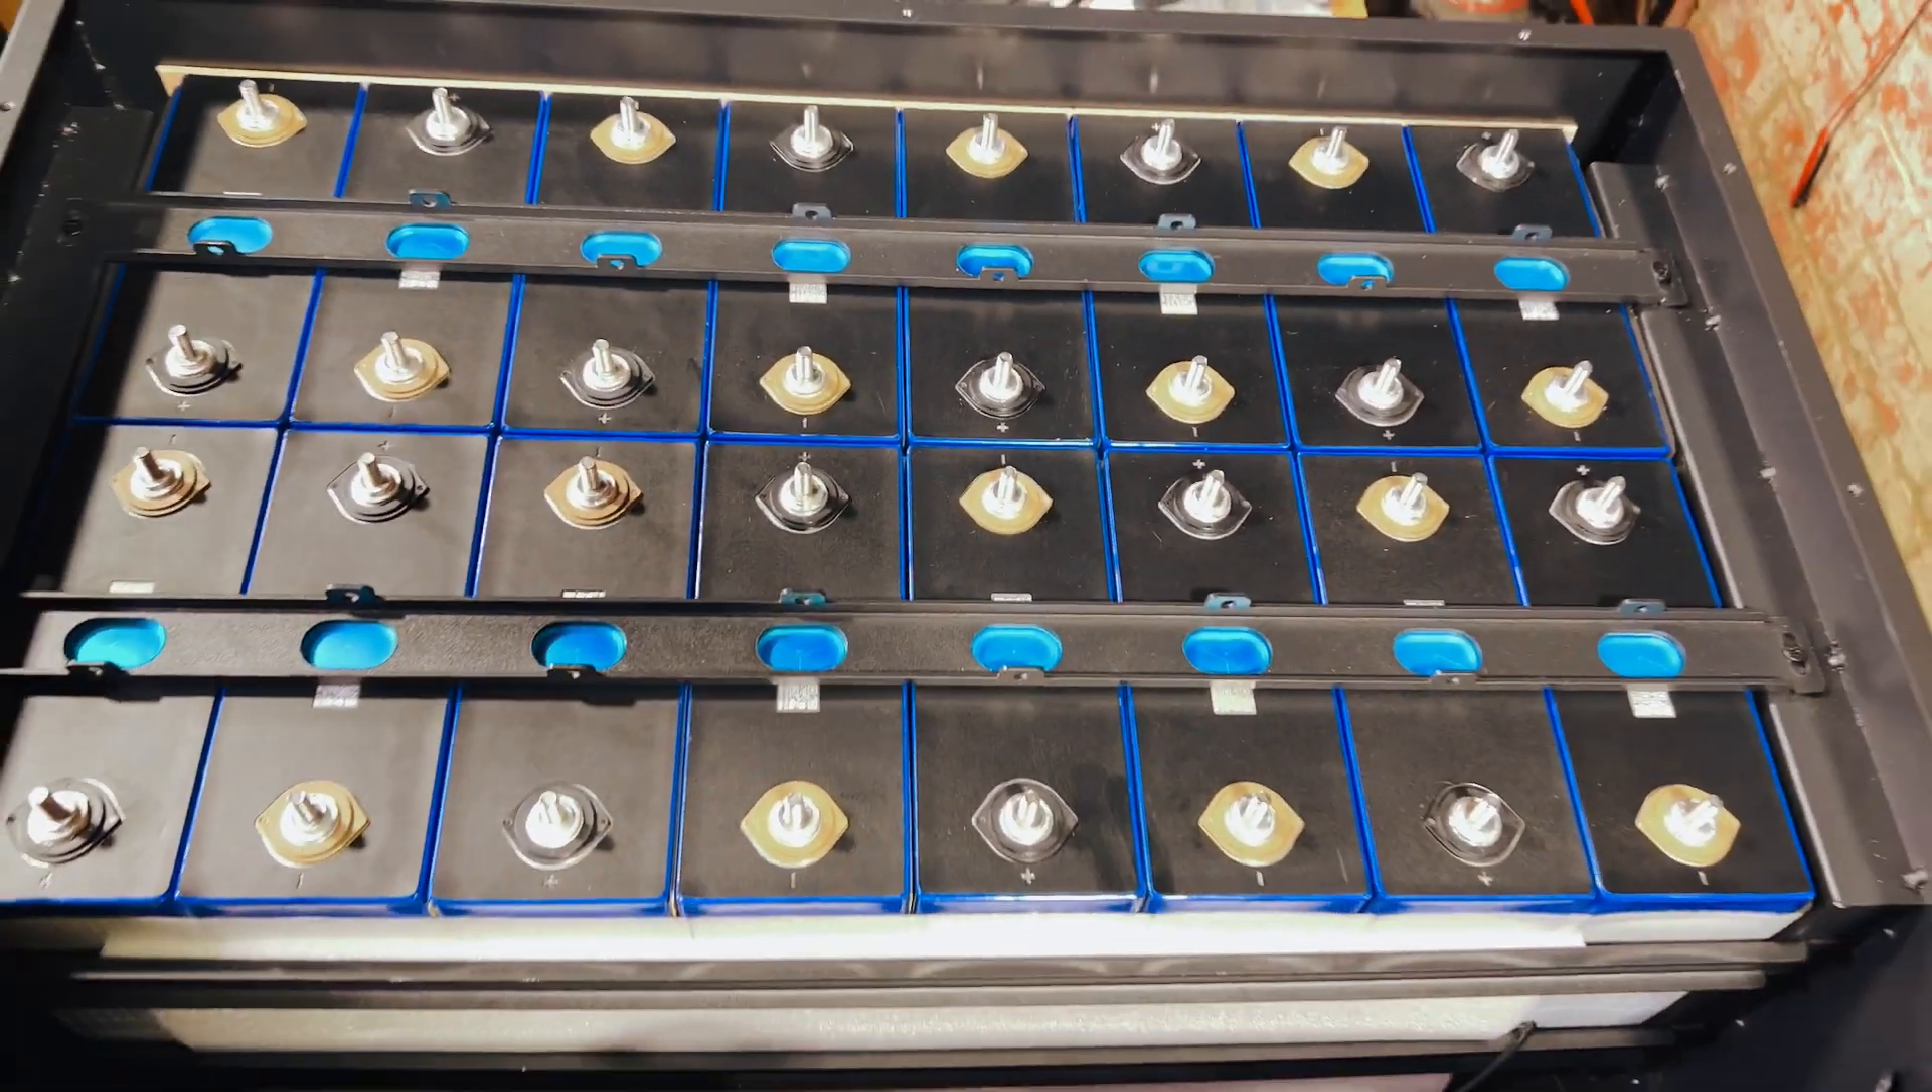Here we have the 16 cells charged completely top balanced put into the enclosure.